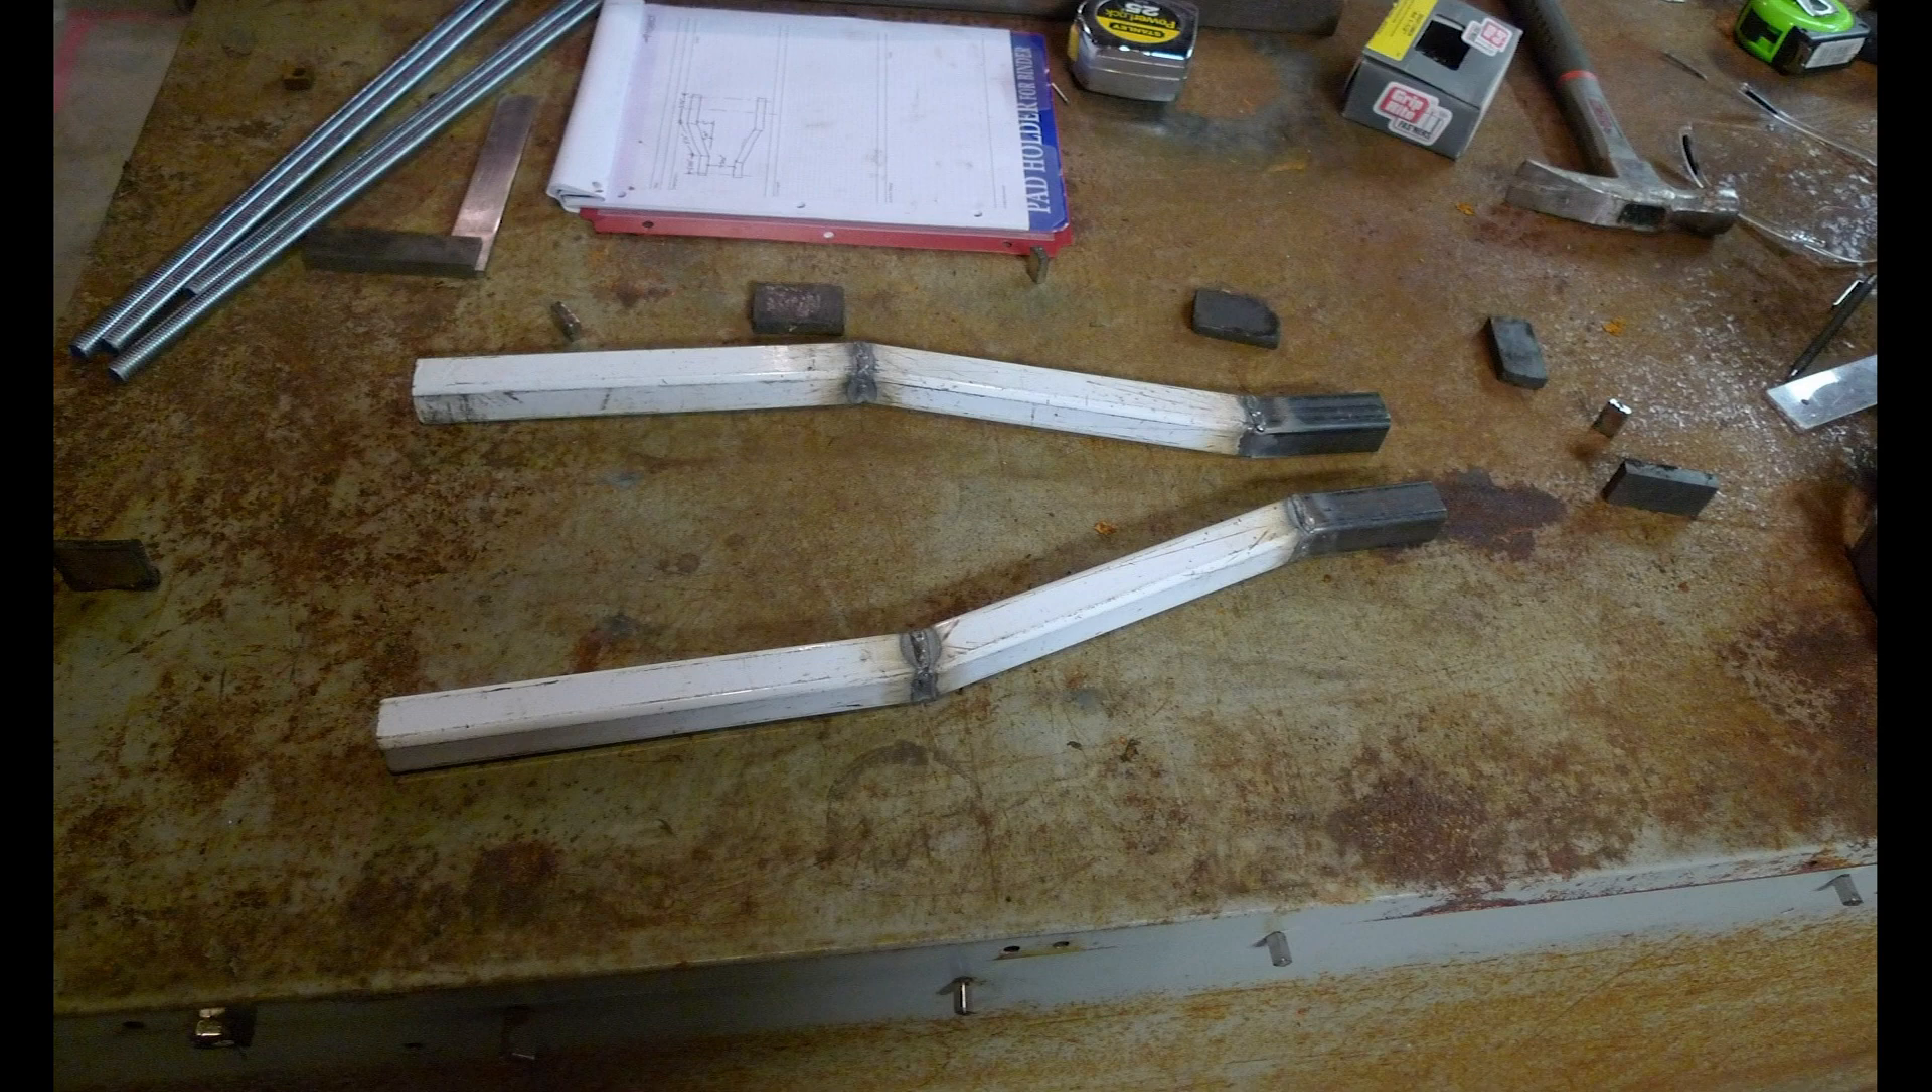And here are both pieces completely welded.